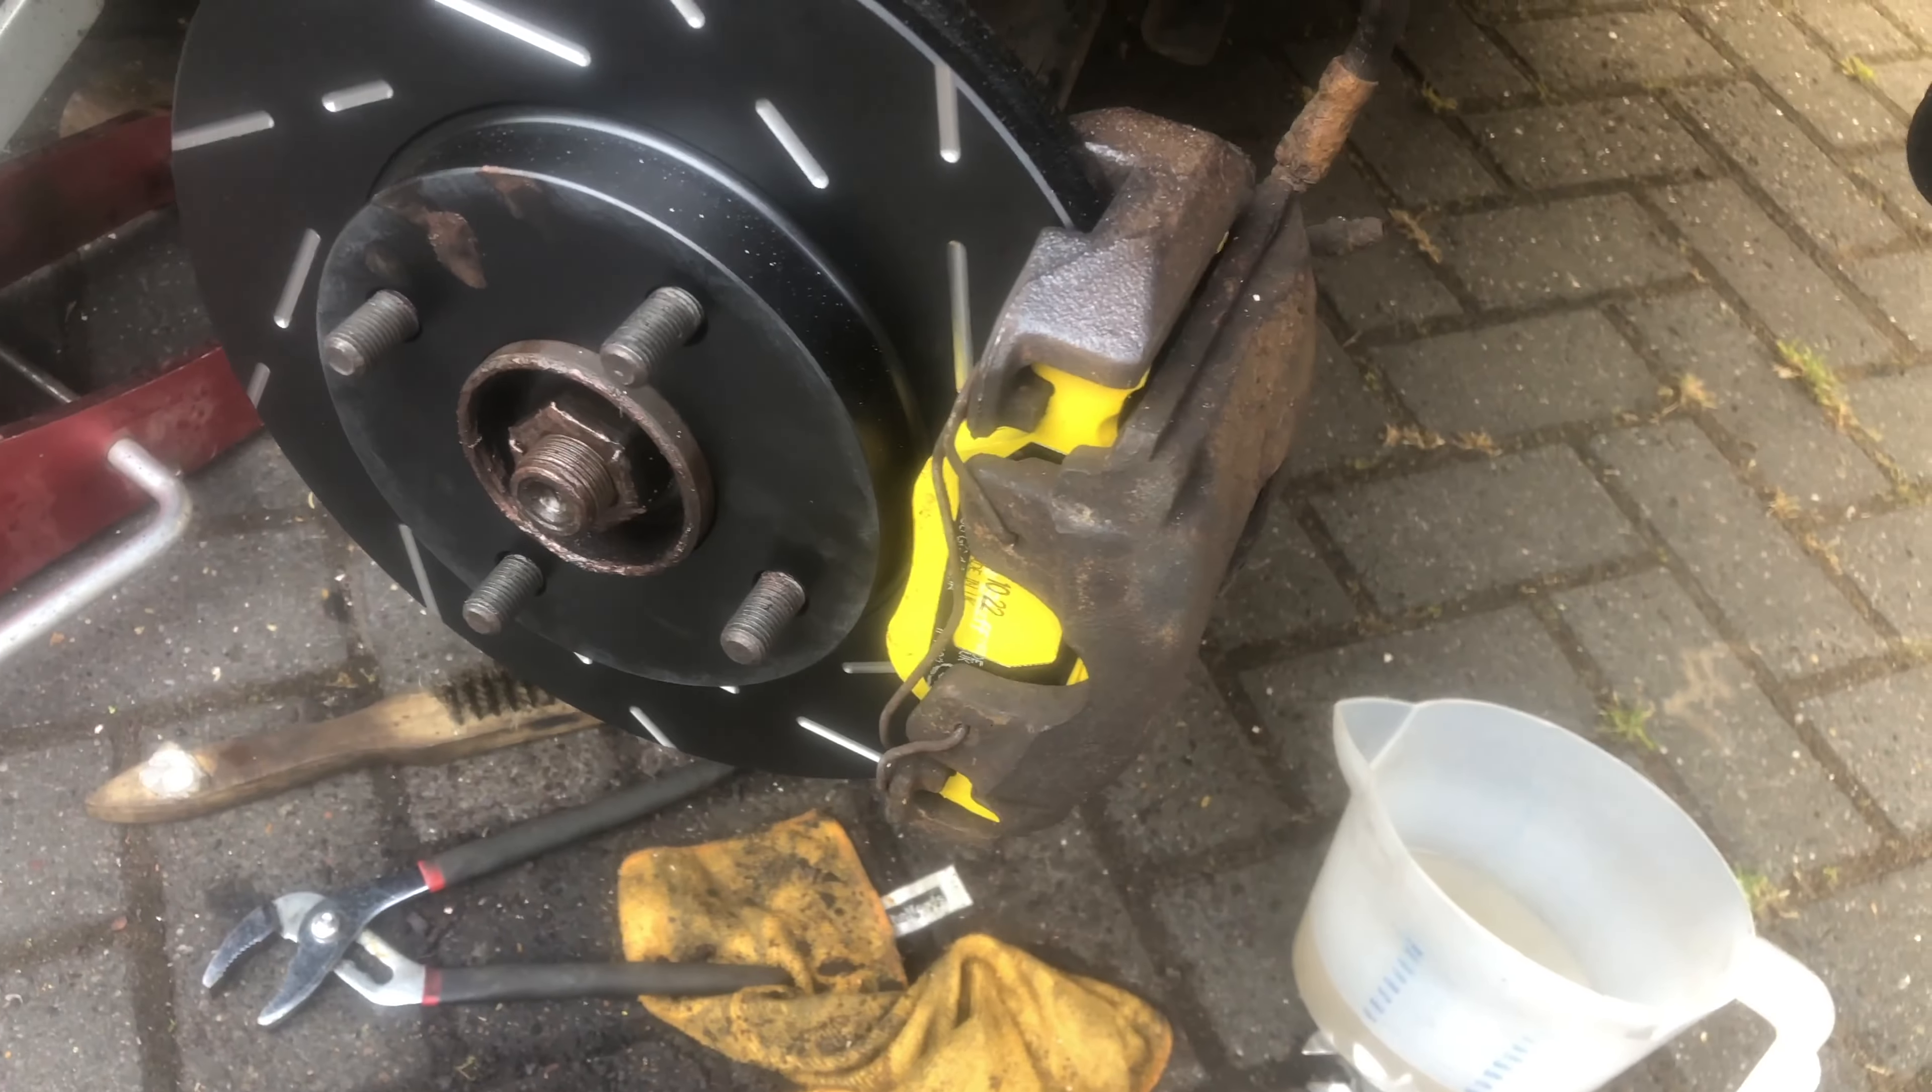And just like that, I have assembled the rest of the brakes.